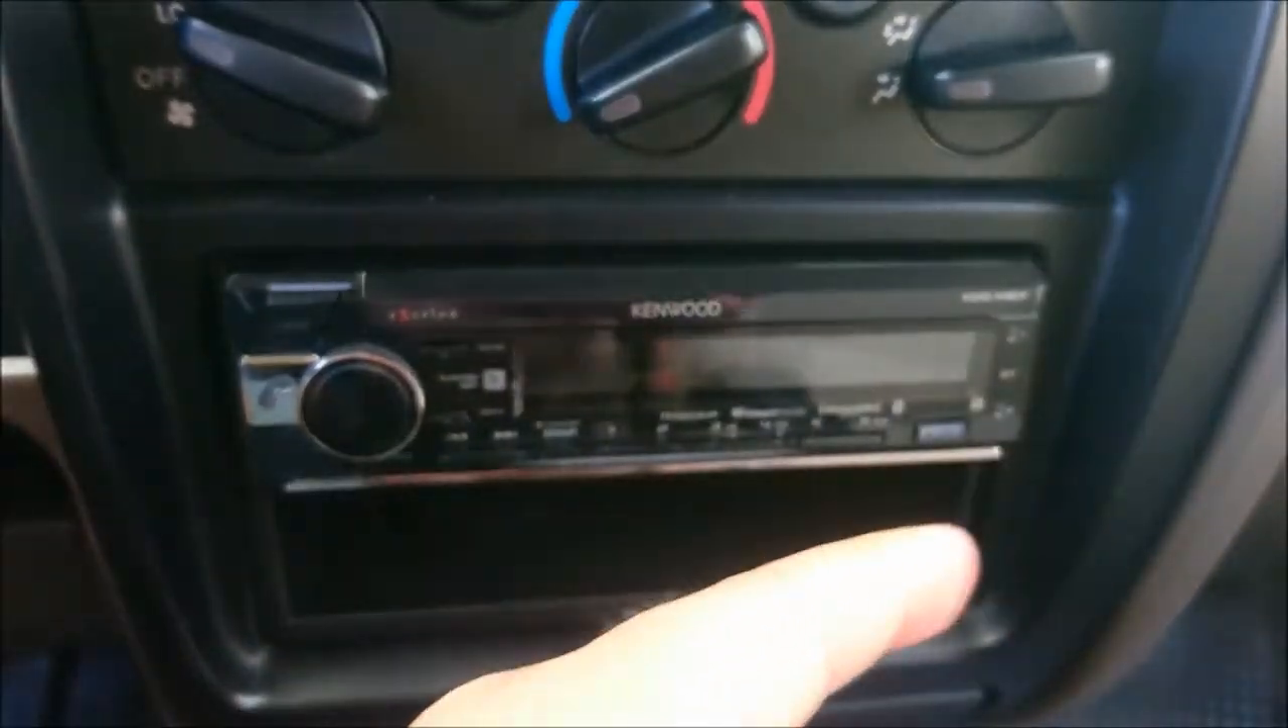So the installation went smoothly and the unit got installed into the vehicle, no problem. Just one thing to note on the Tacoma, it had another trim ring on the outside.